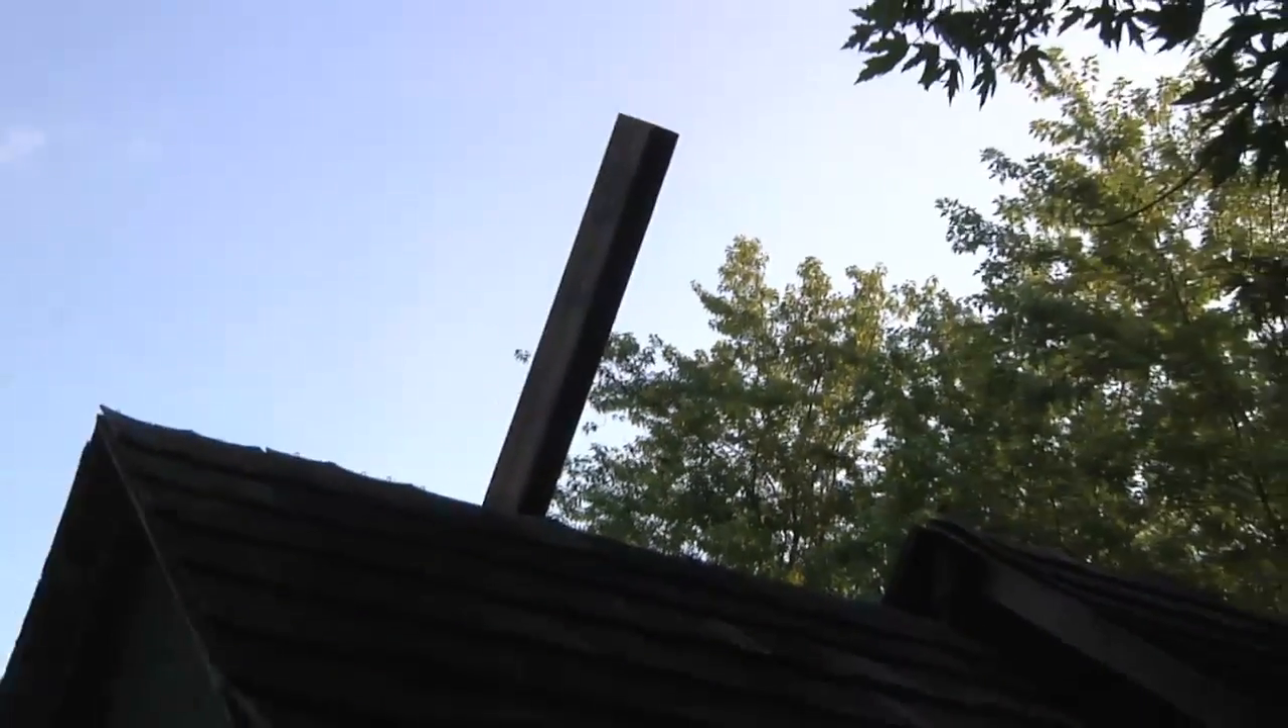You can see how this two by six overshoots the roof.